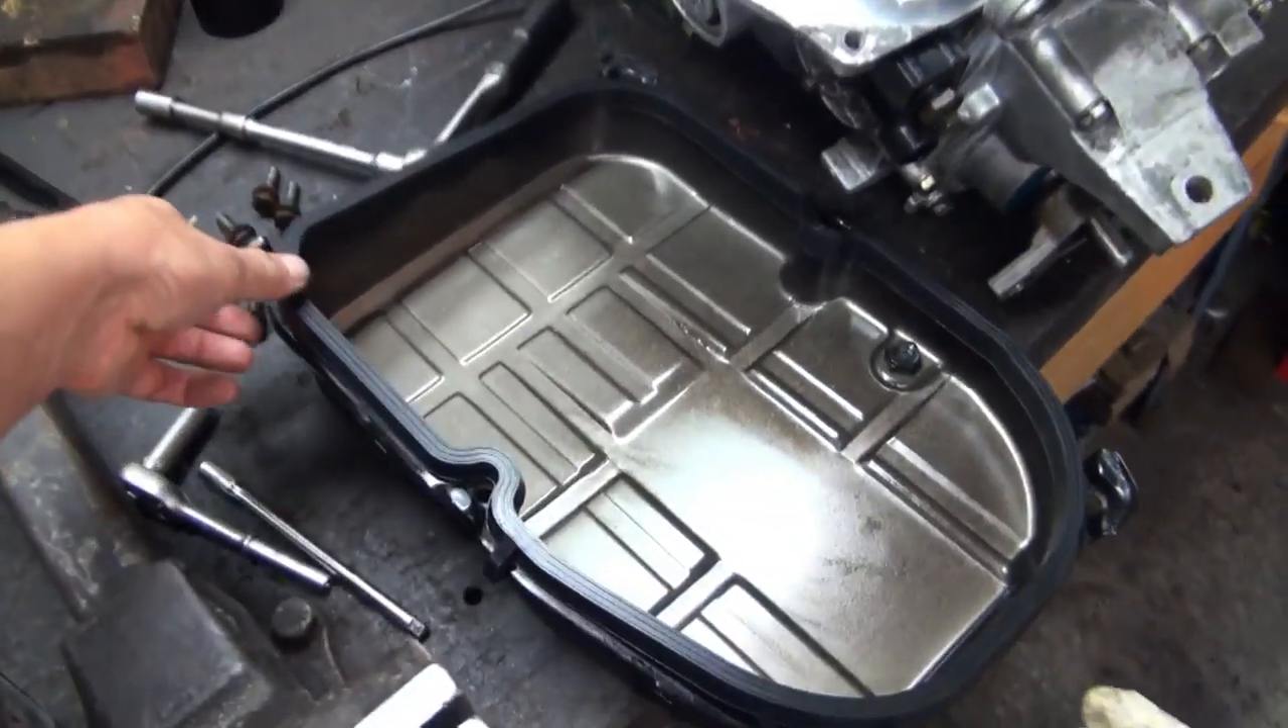Und jetzt haben wir auch schon hier die neue Gummidichtung einfach drüber gelegt.